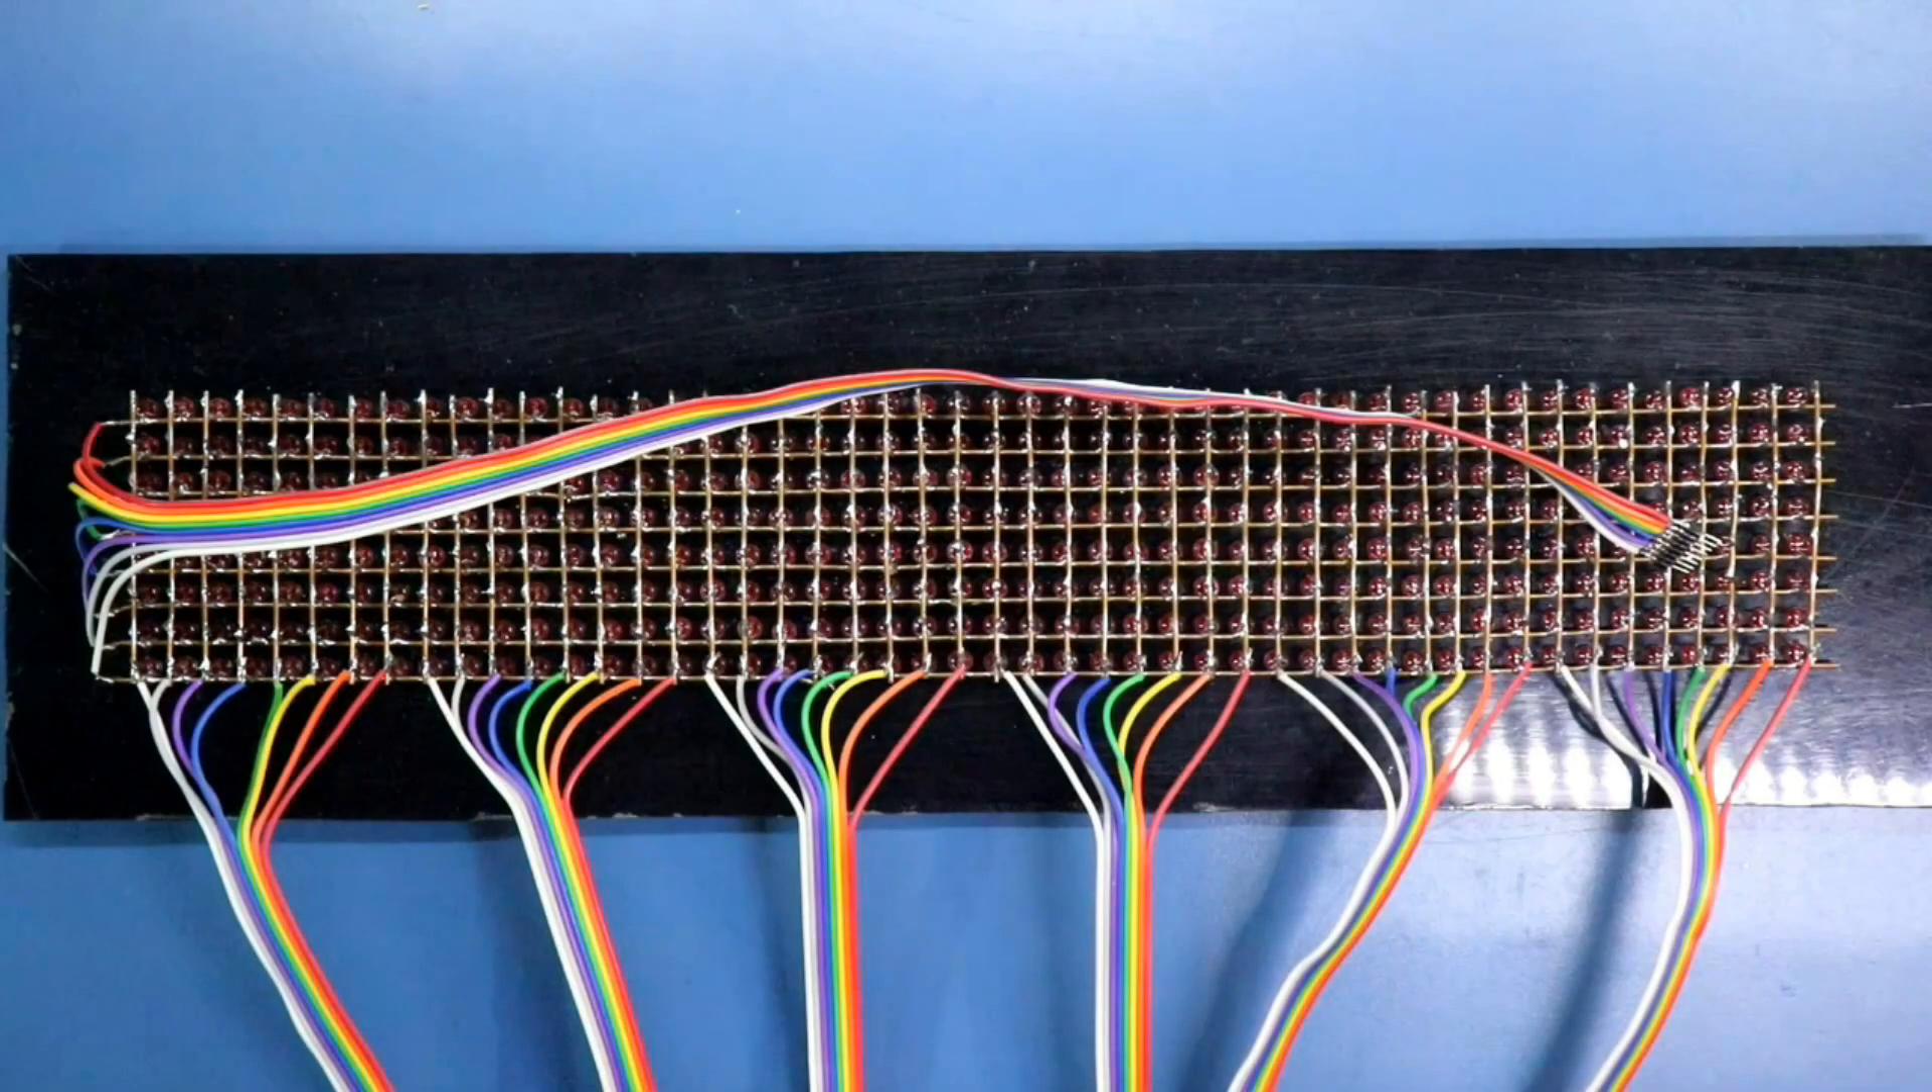I have connected all the rows and columns.